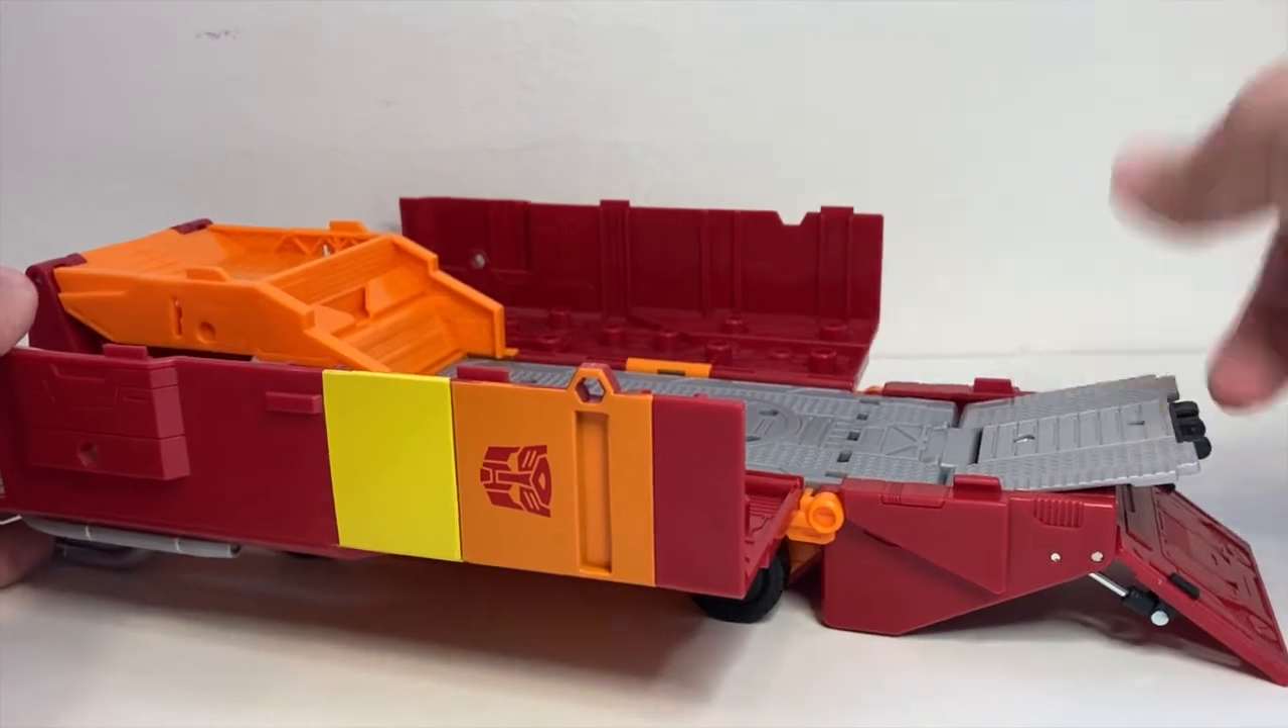The thing I really don't like about that look in particular is that, like, it makes this panel kind of, like, awkwardly stick up at an angle. Like, it's not flat like the rest of it.